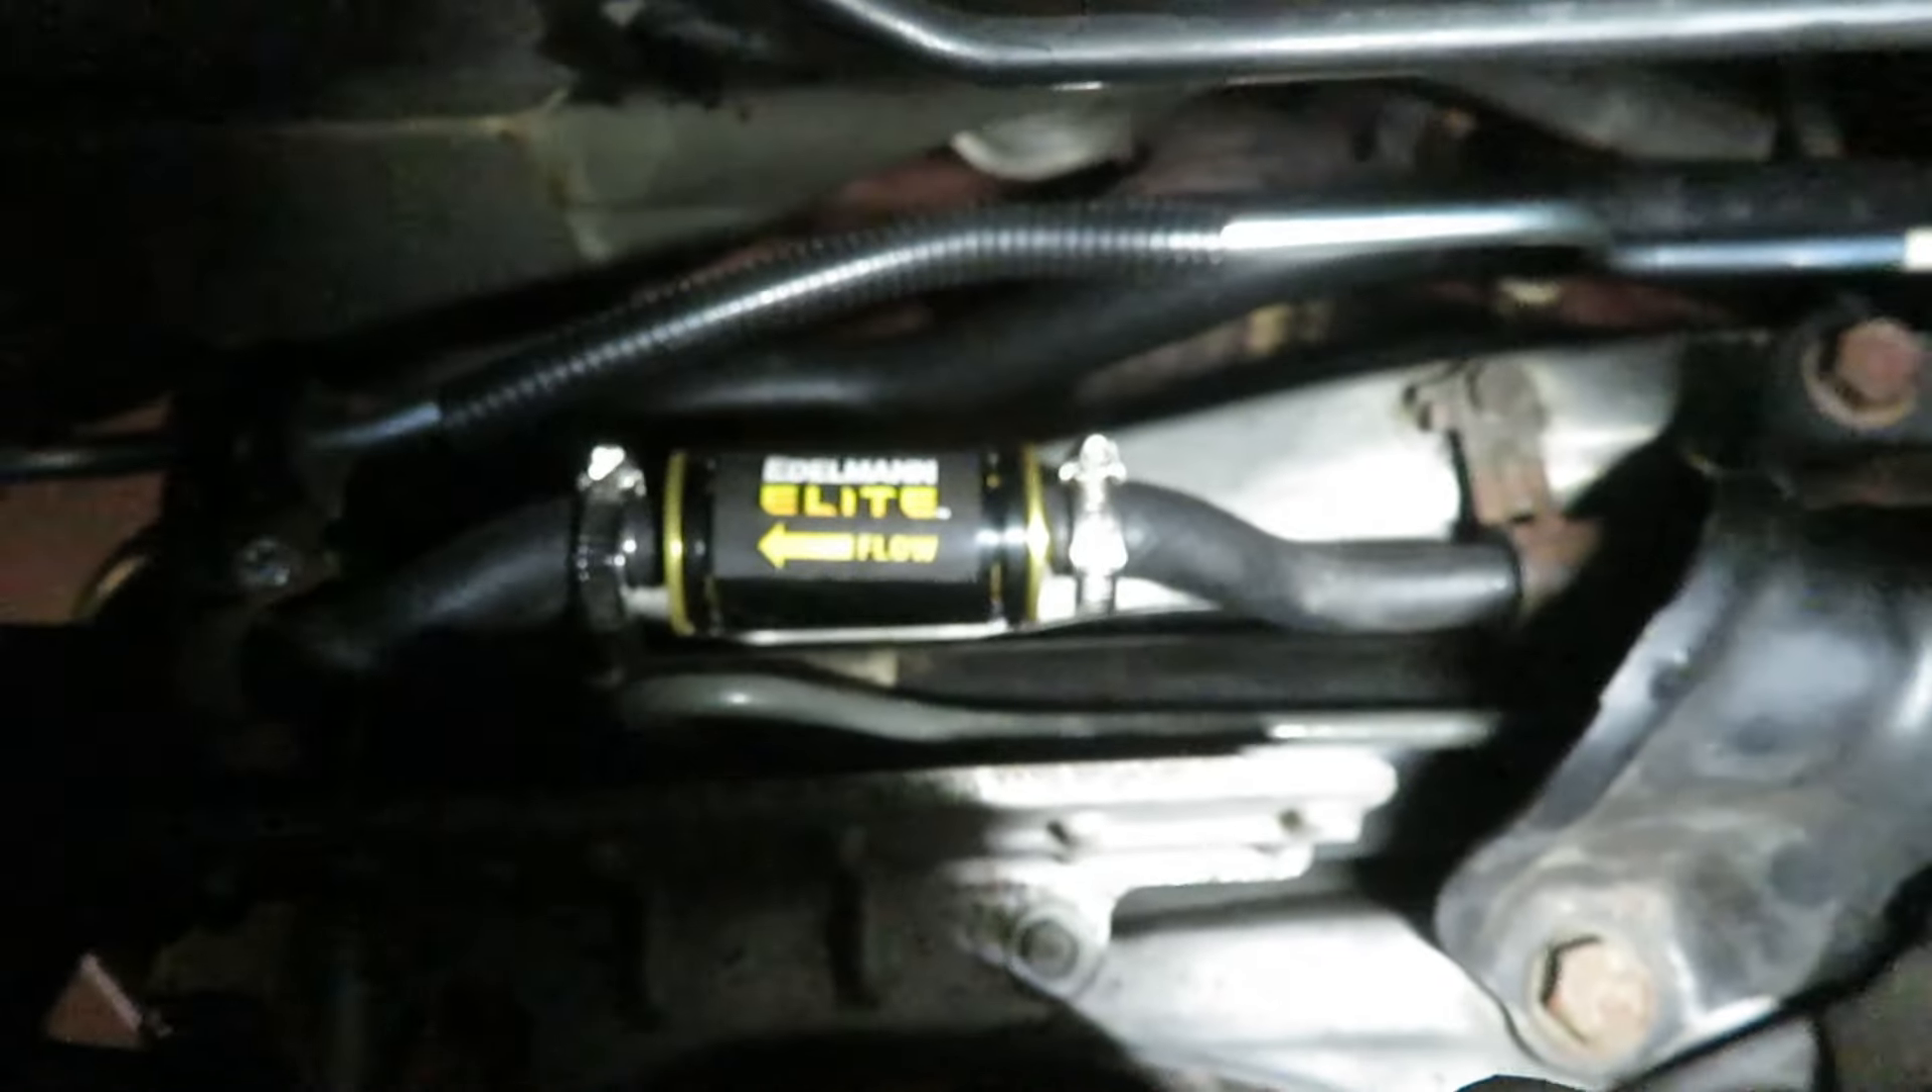Okay, with clamps in place, there's our final position.